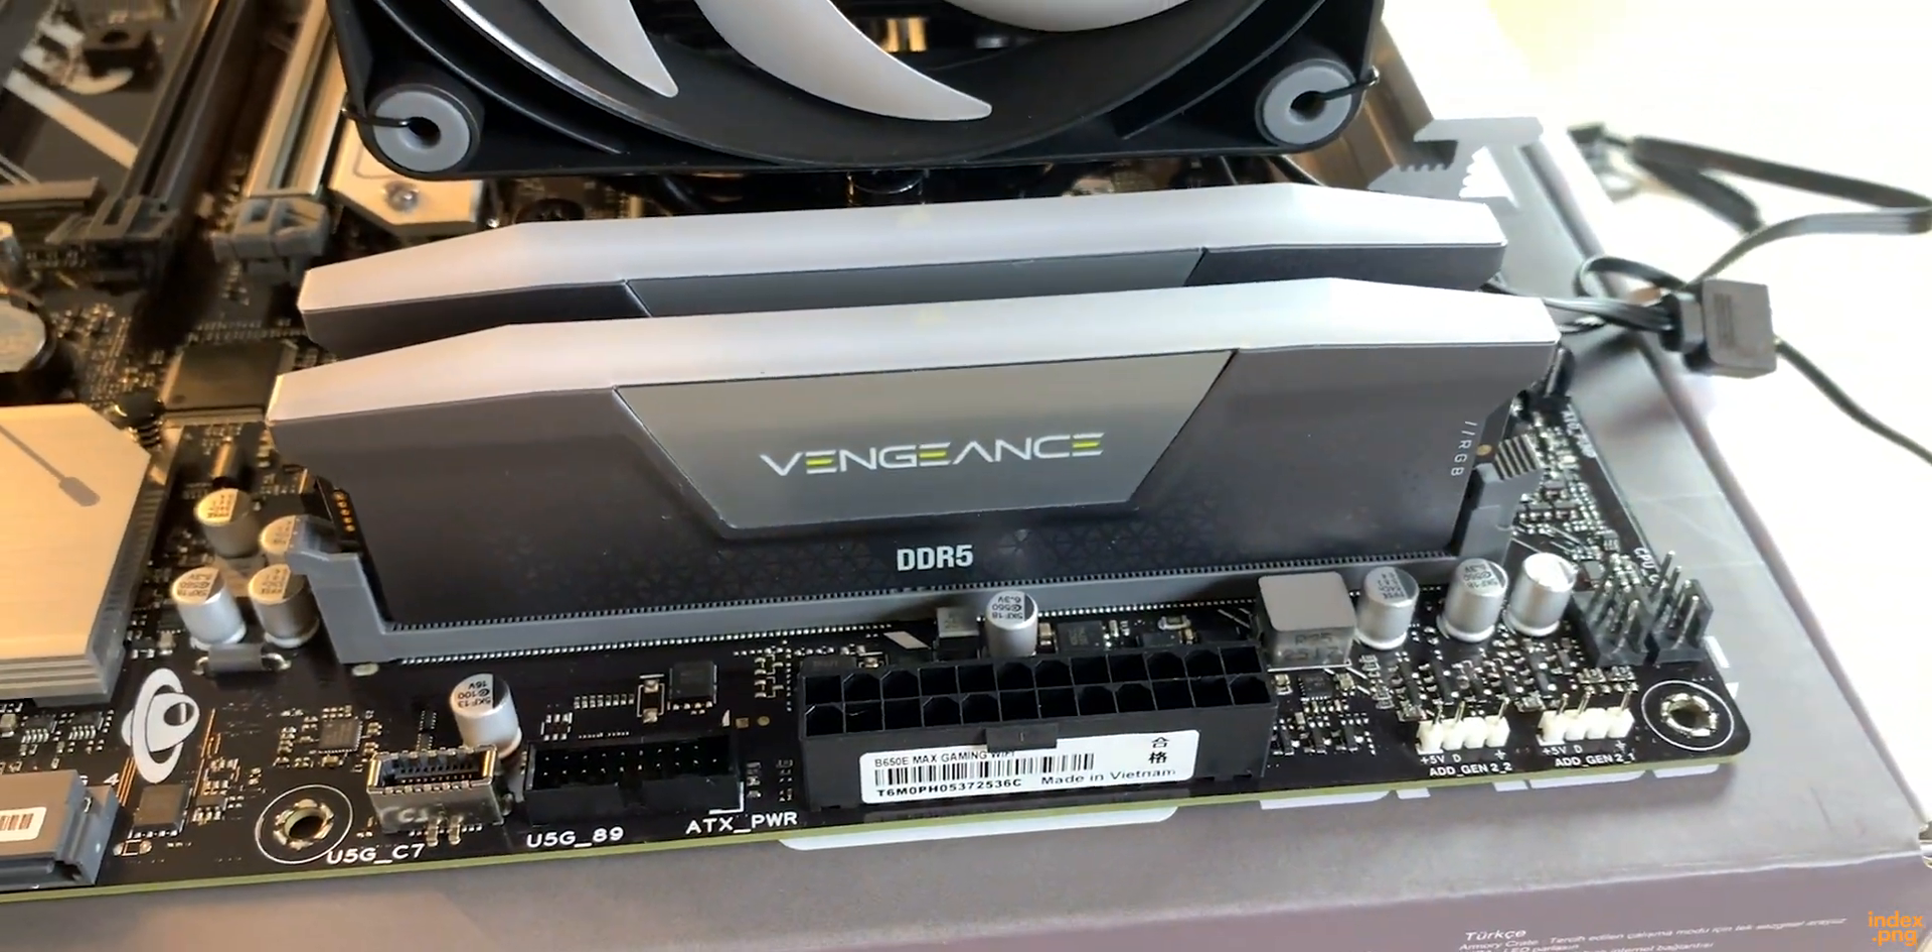There we go, both sticks locked in perfectly.